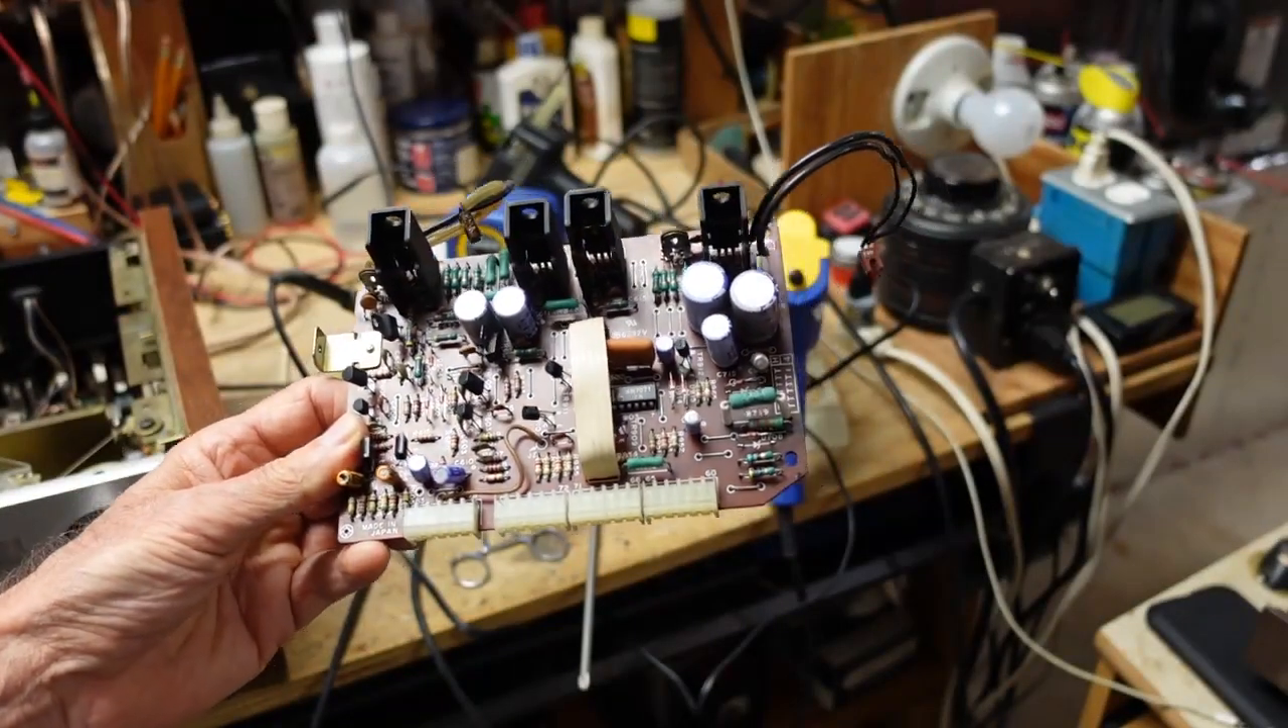Okay, we've got our driver board out.